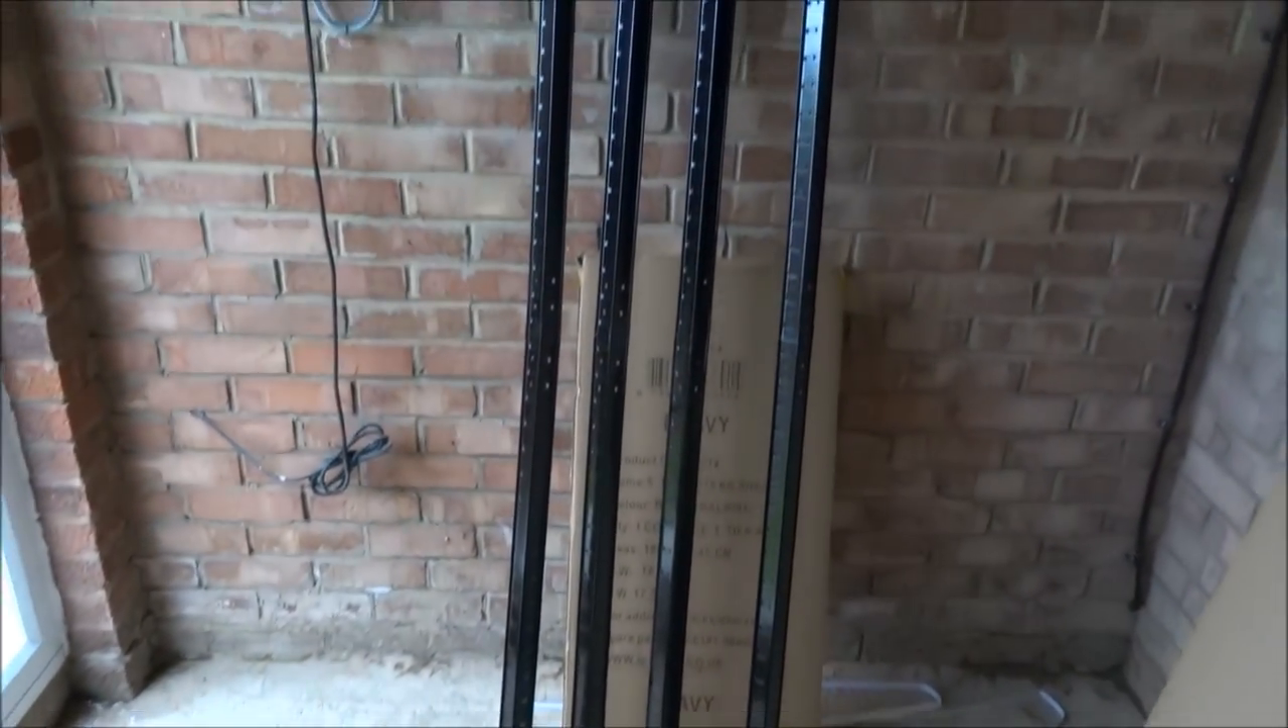Okay so we've got the four what you could call legs set up now.